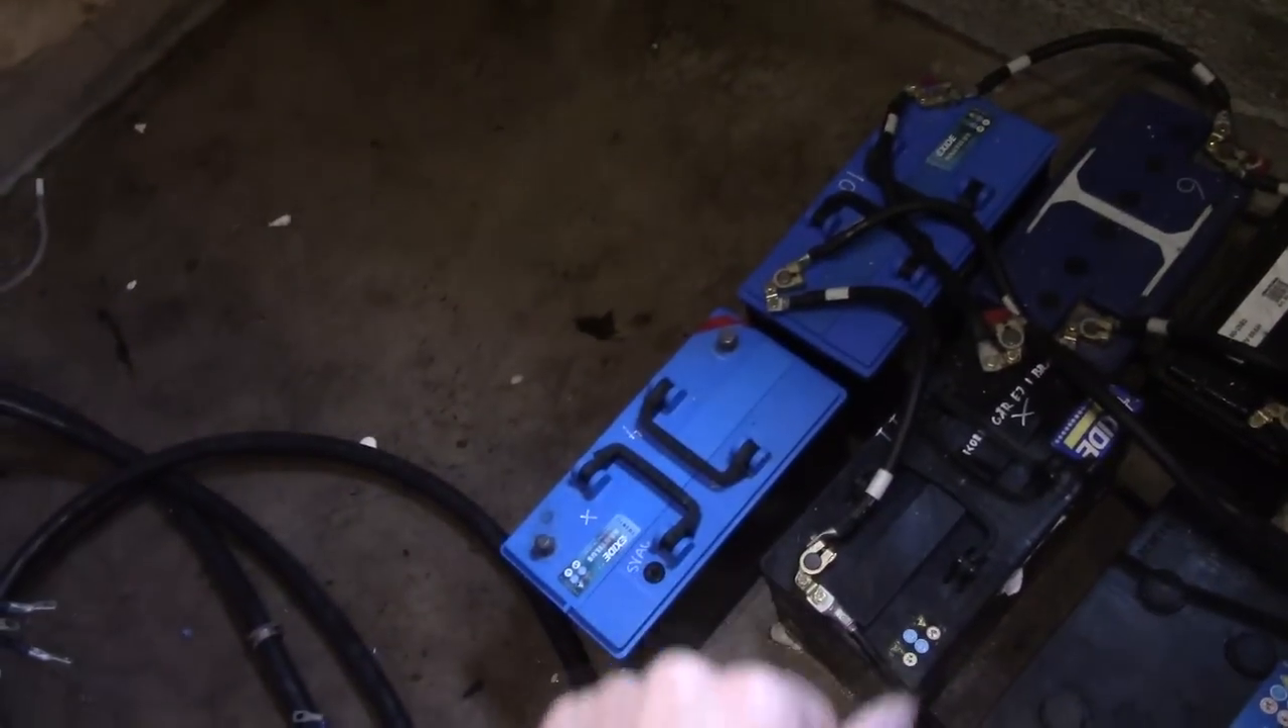This one's a marine deep cycle which I haven't bothered hooking up yet.